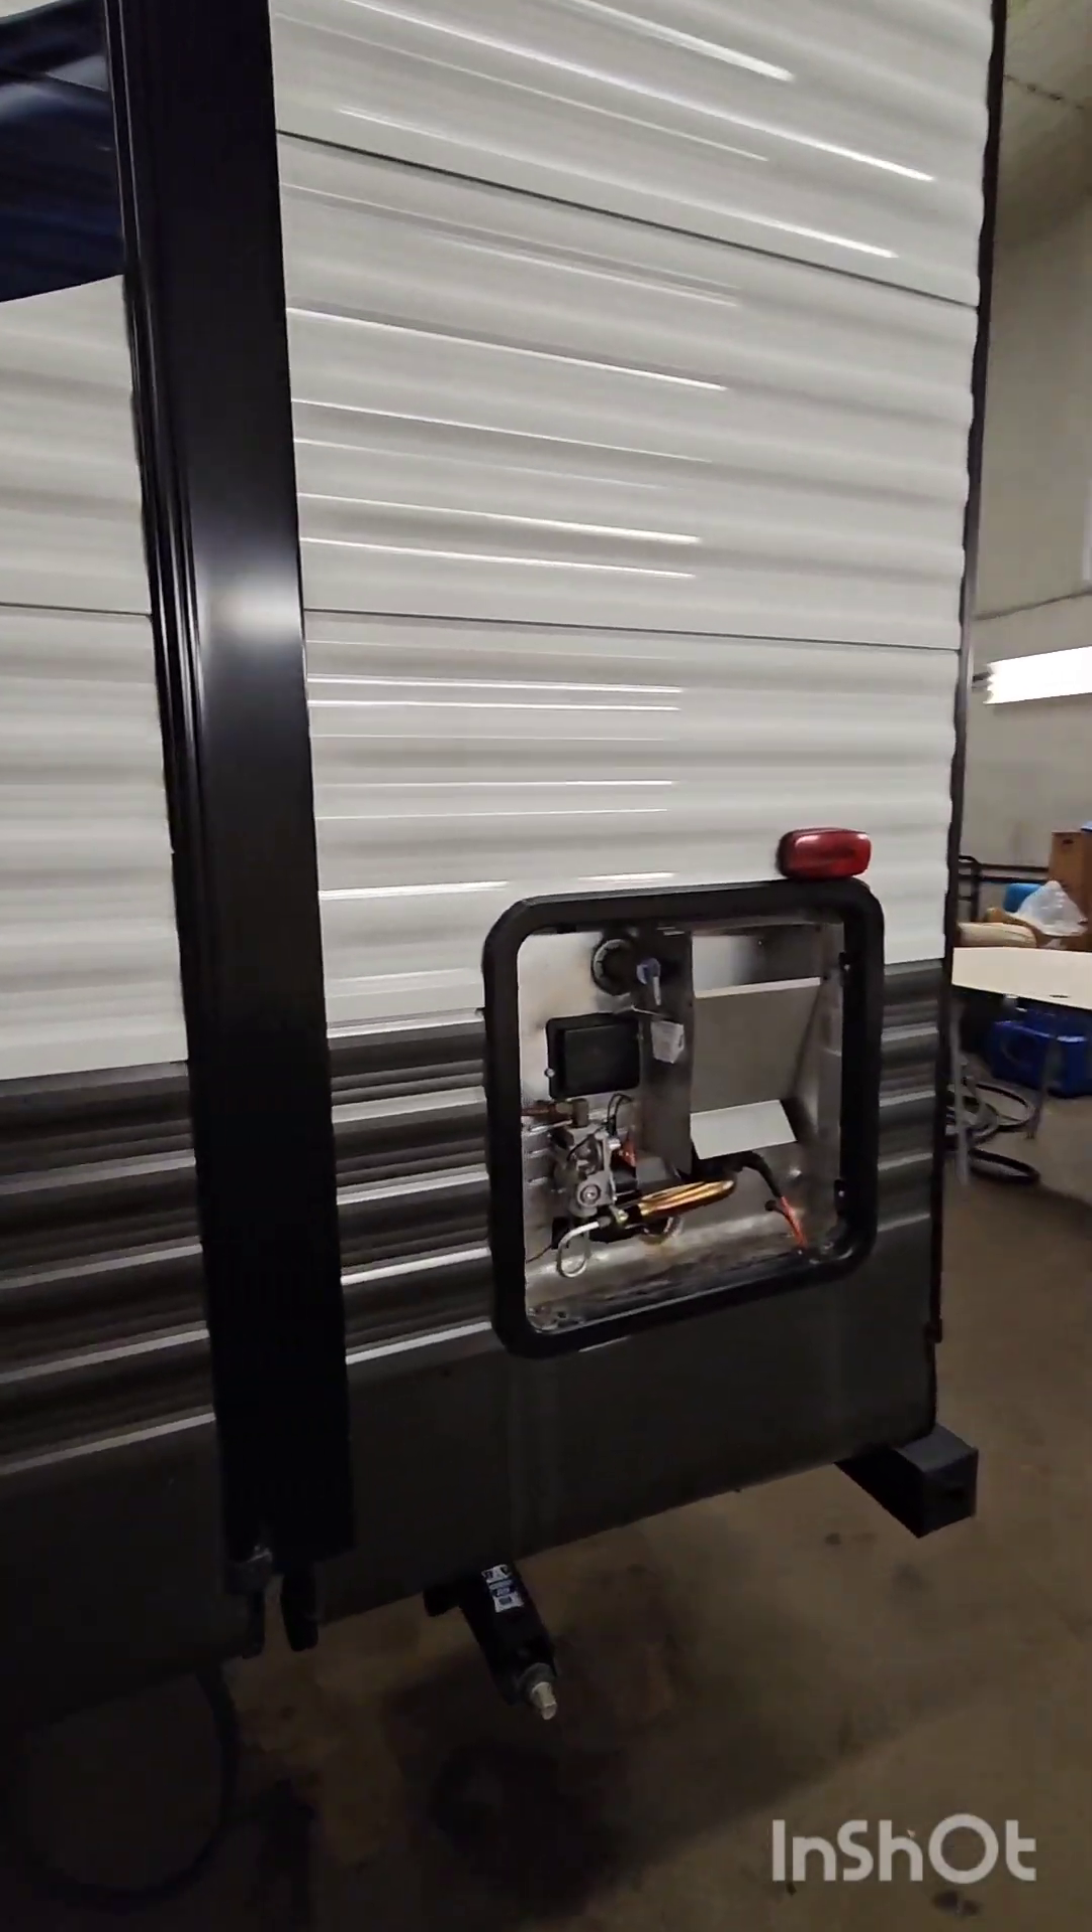We've got a hot water cover you gotta get put on here.